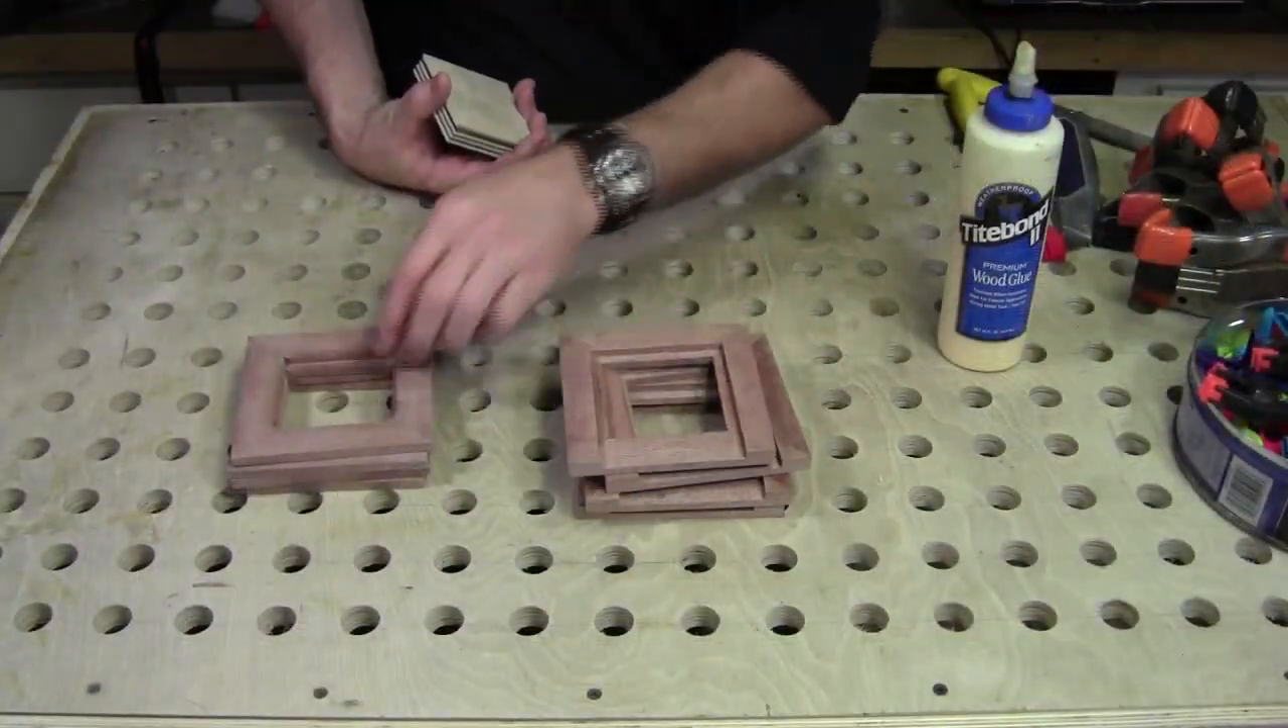Okay guys, the back frames are all glued up and finished.